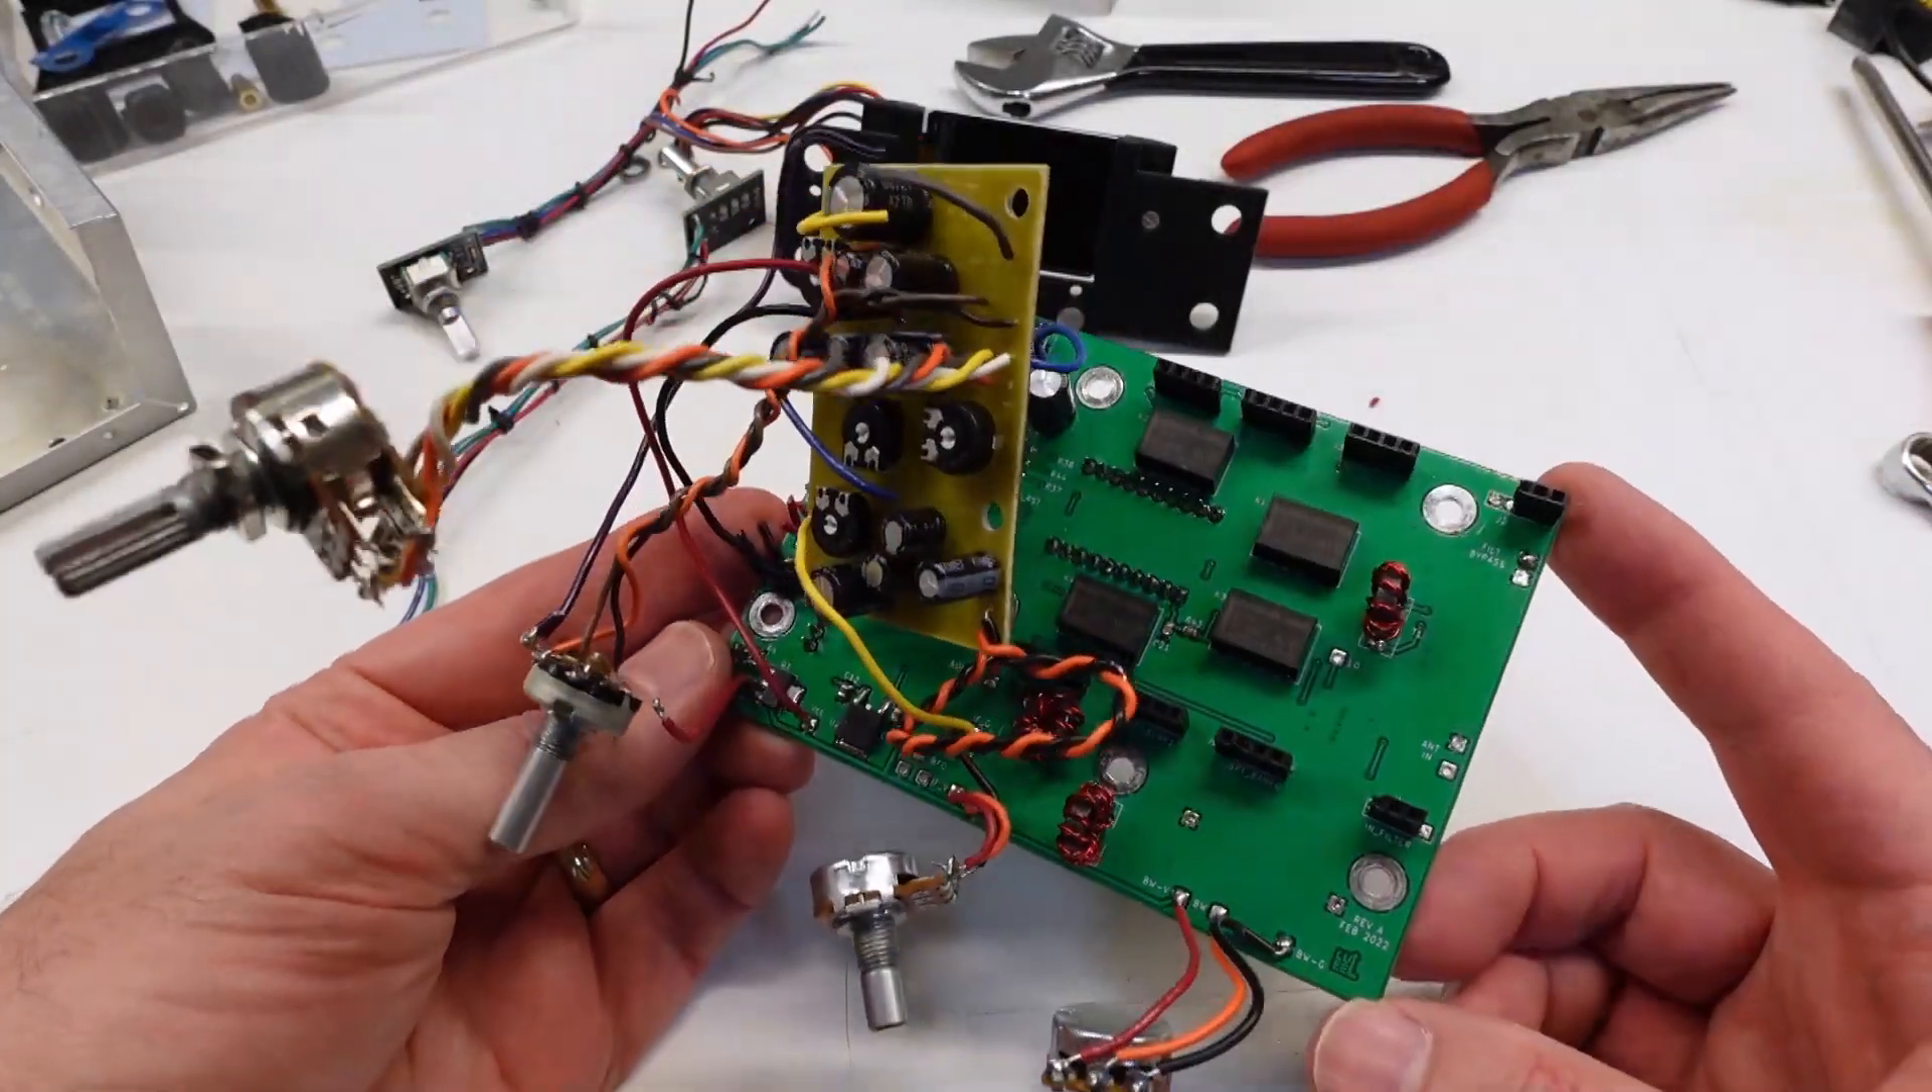All right, here's the main board with the audio daughter board and several of the controls still attached to it.